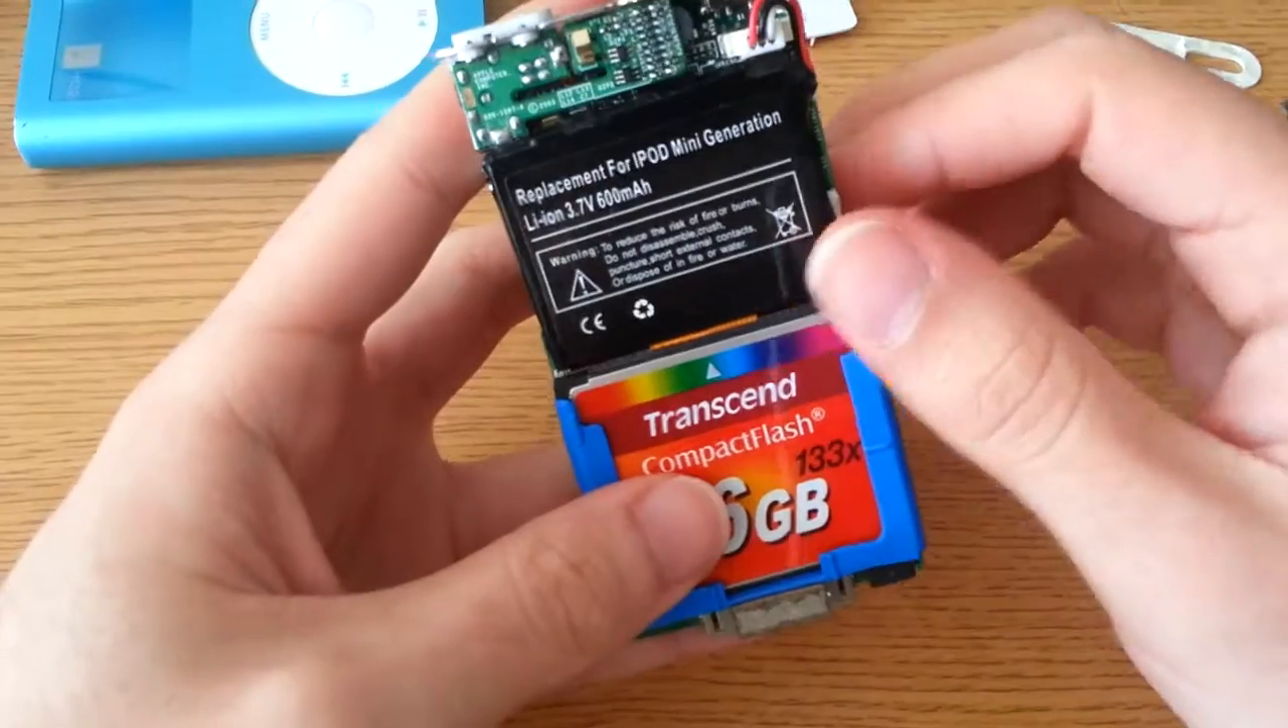And here you can see, I replaced the battery.